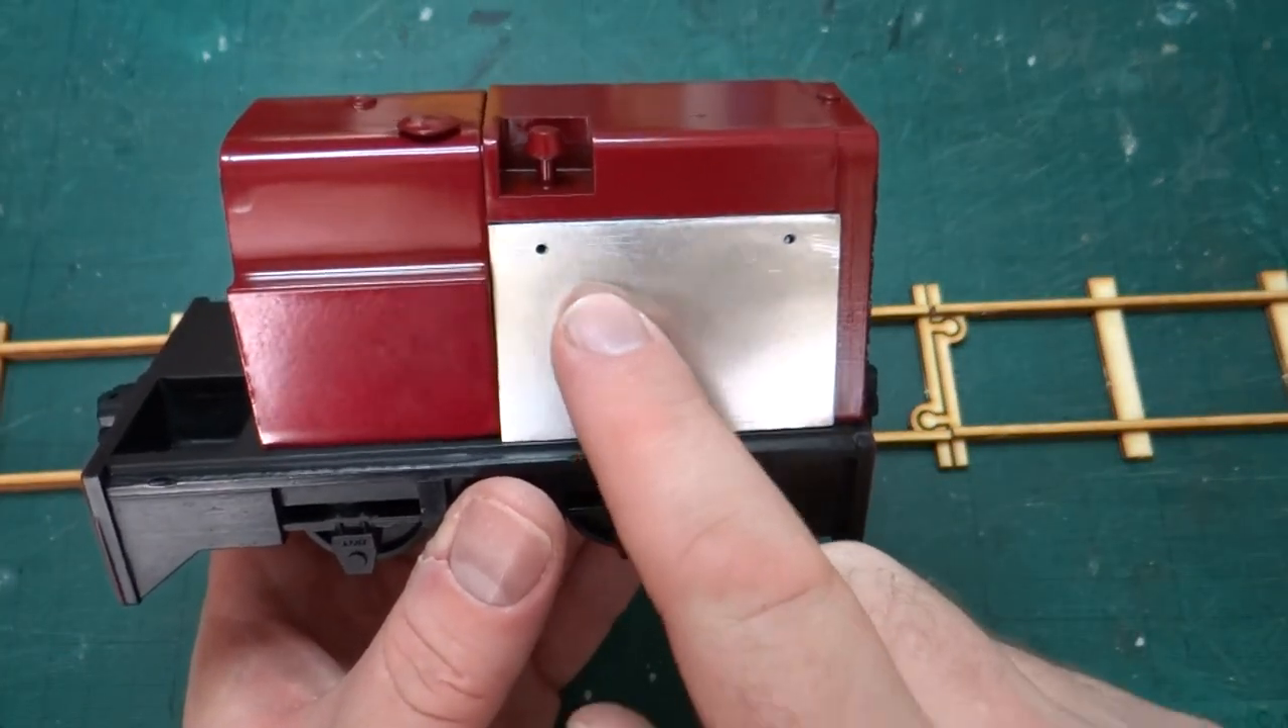The body's on the chassis just kind of clipped into place then glued in.